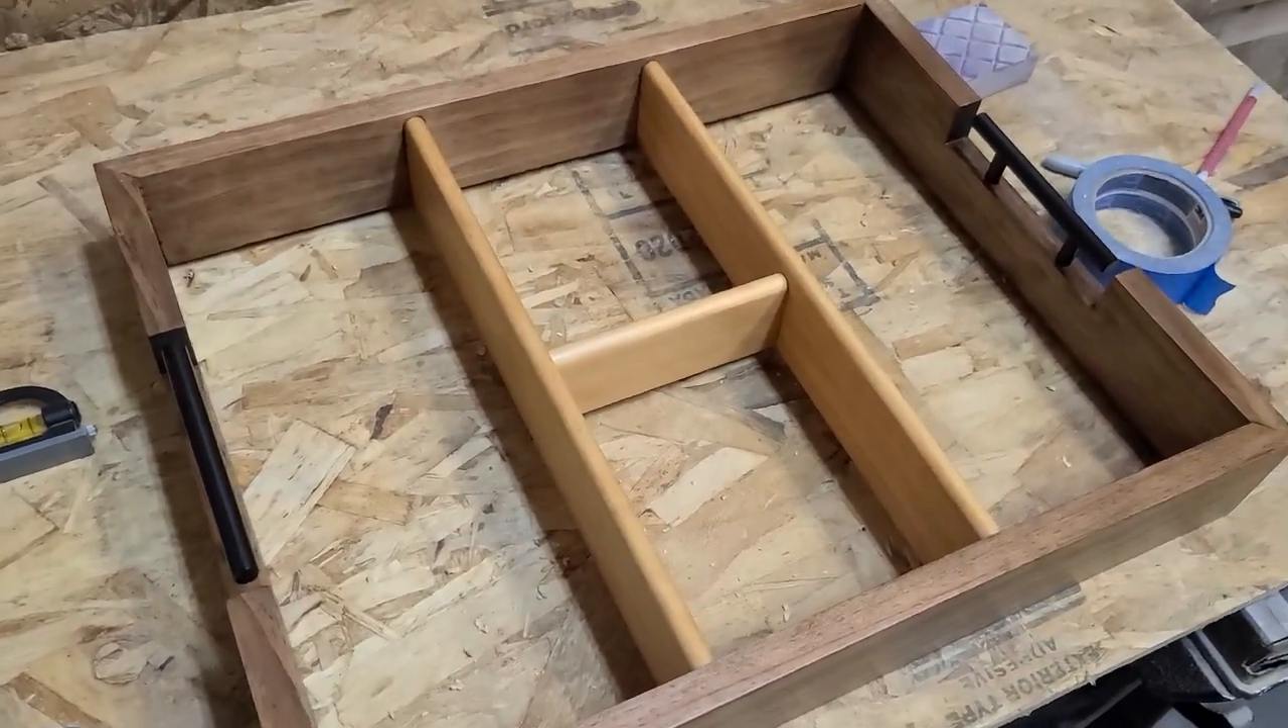So got the handles put on that came out really nice.